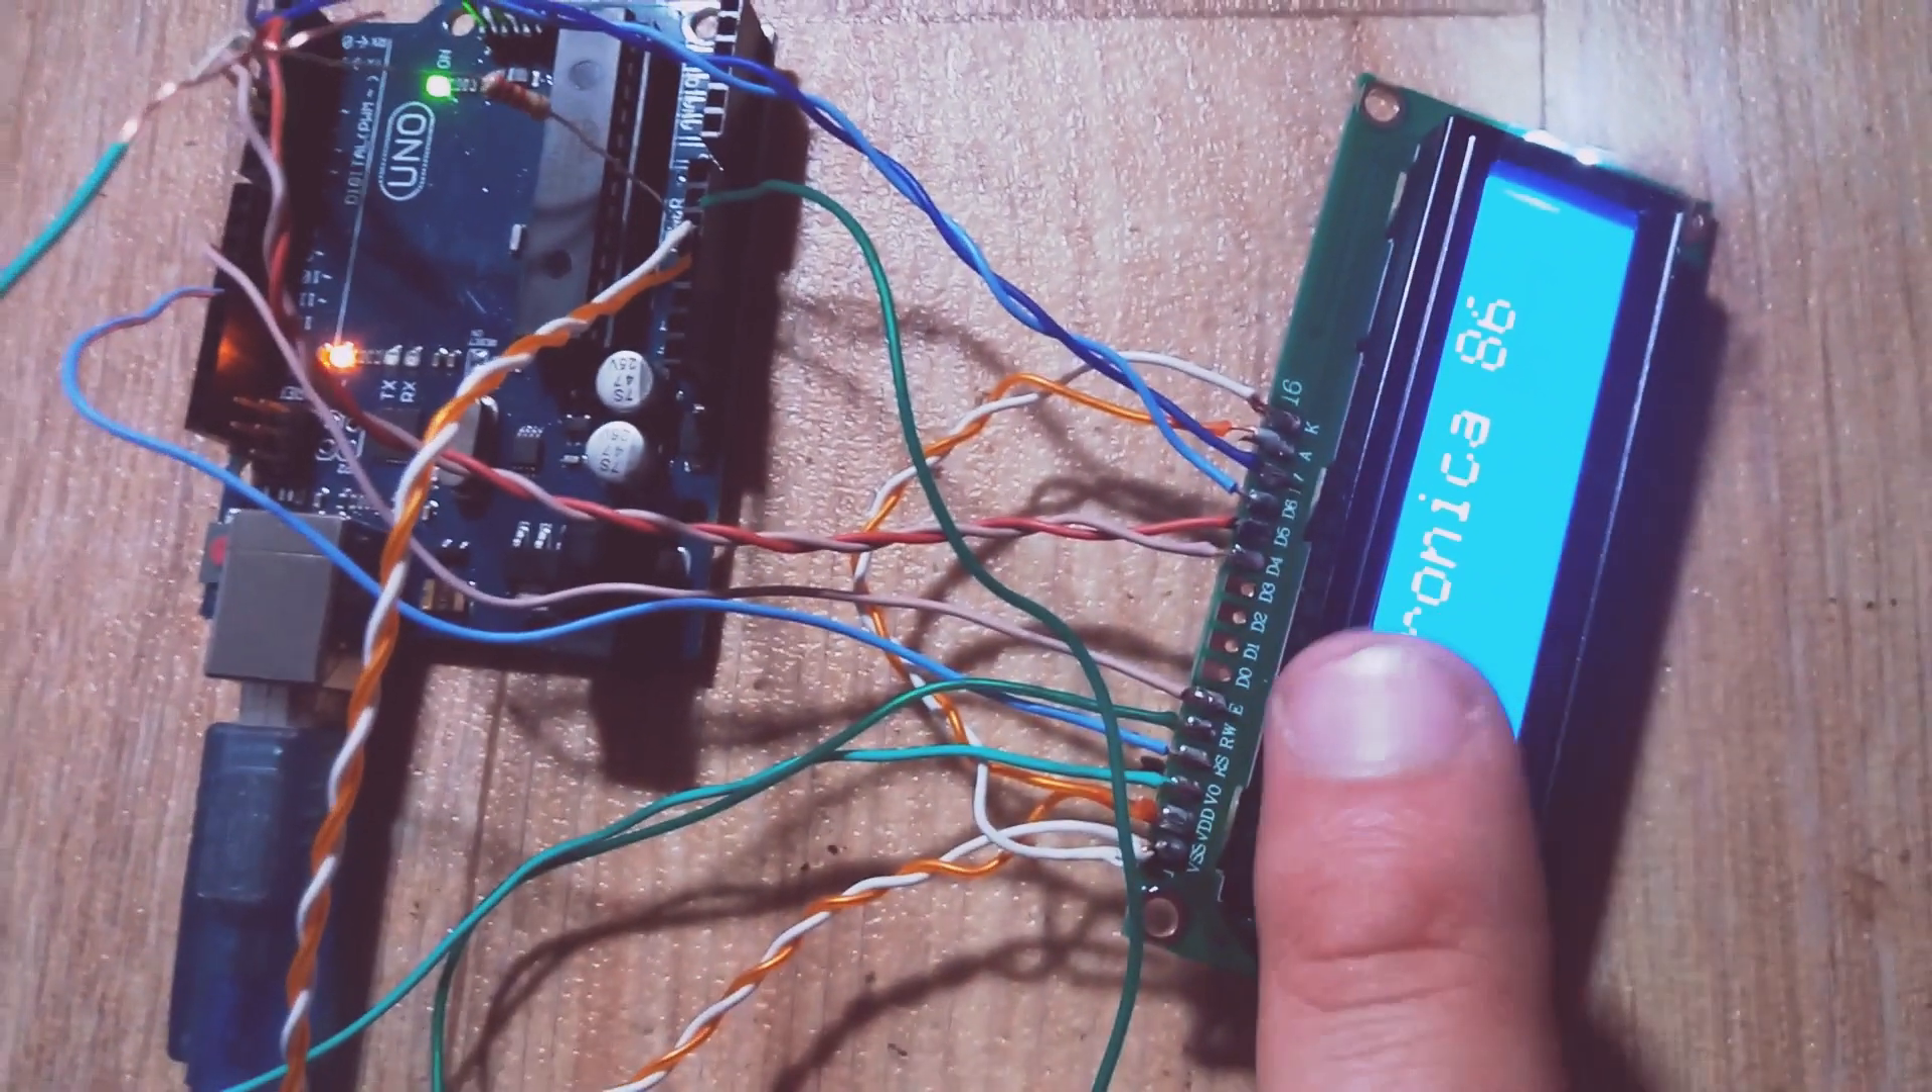Bueno ahí lo he armado al módulo y lo he conectado al arduino.